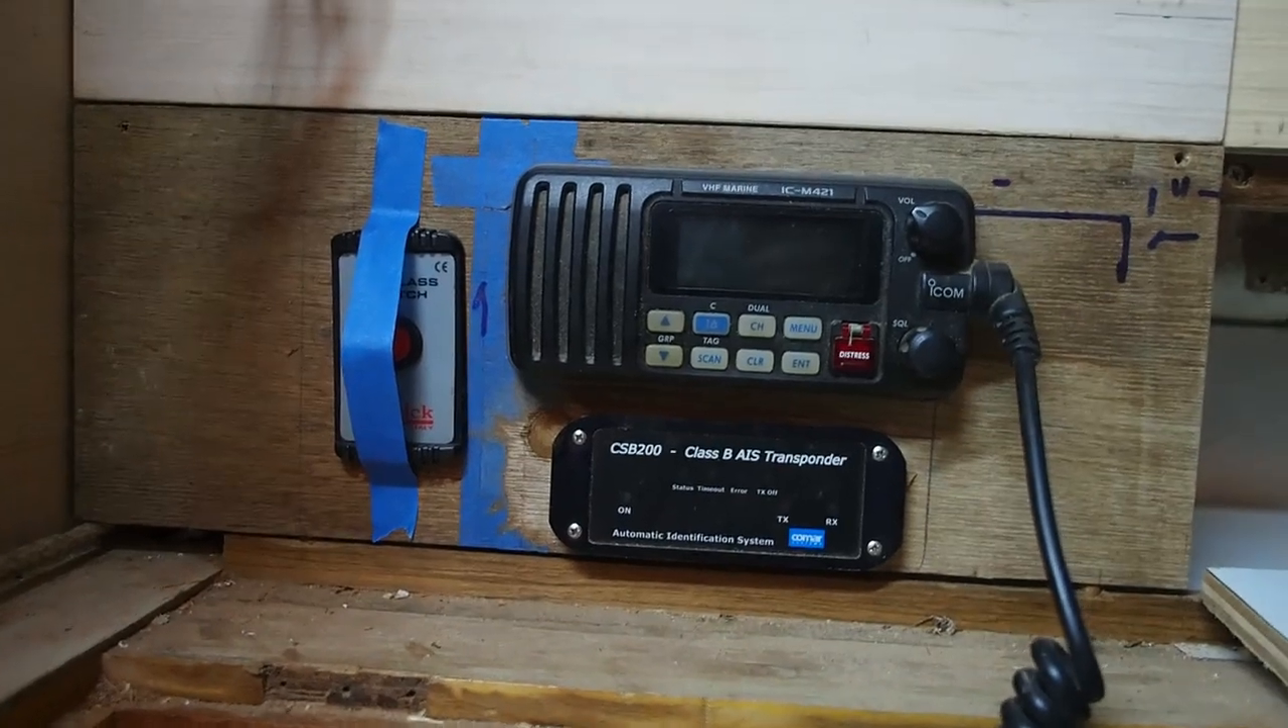Happy to see that both the VHF and the AIS unit and the anchor breaker all fit on that panel.